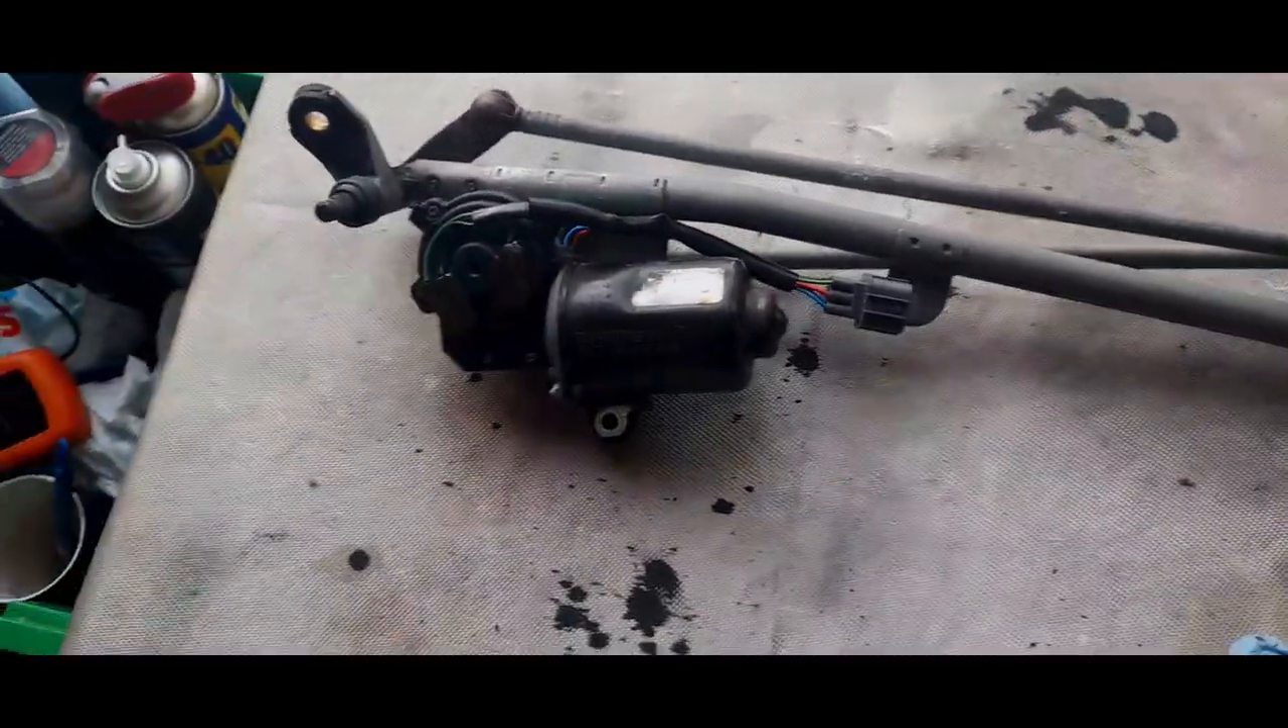I have removed the wiper motor yet again.